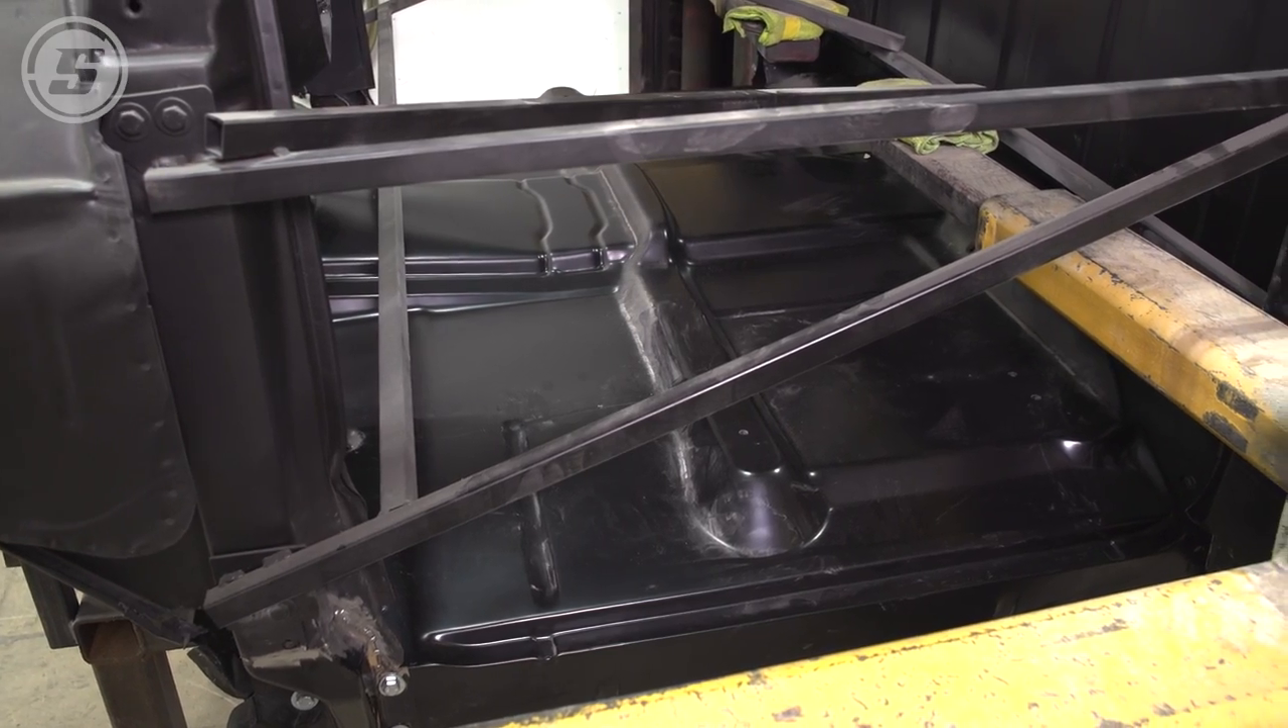Floor is in there.